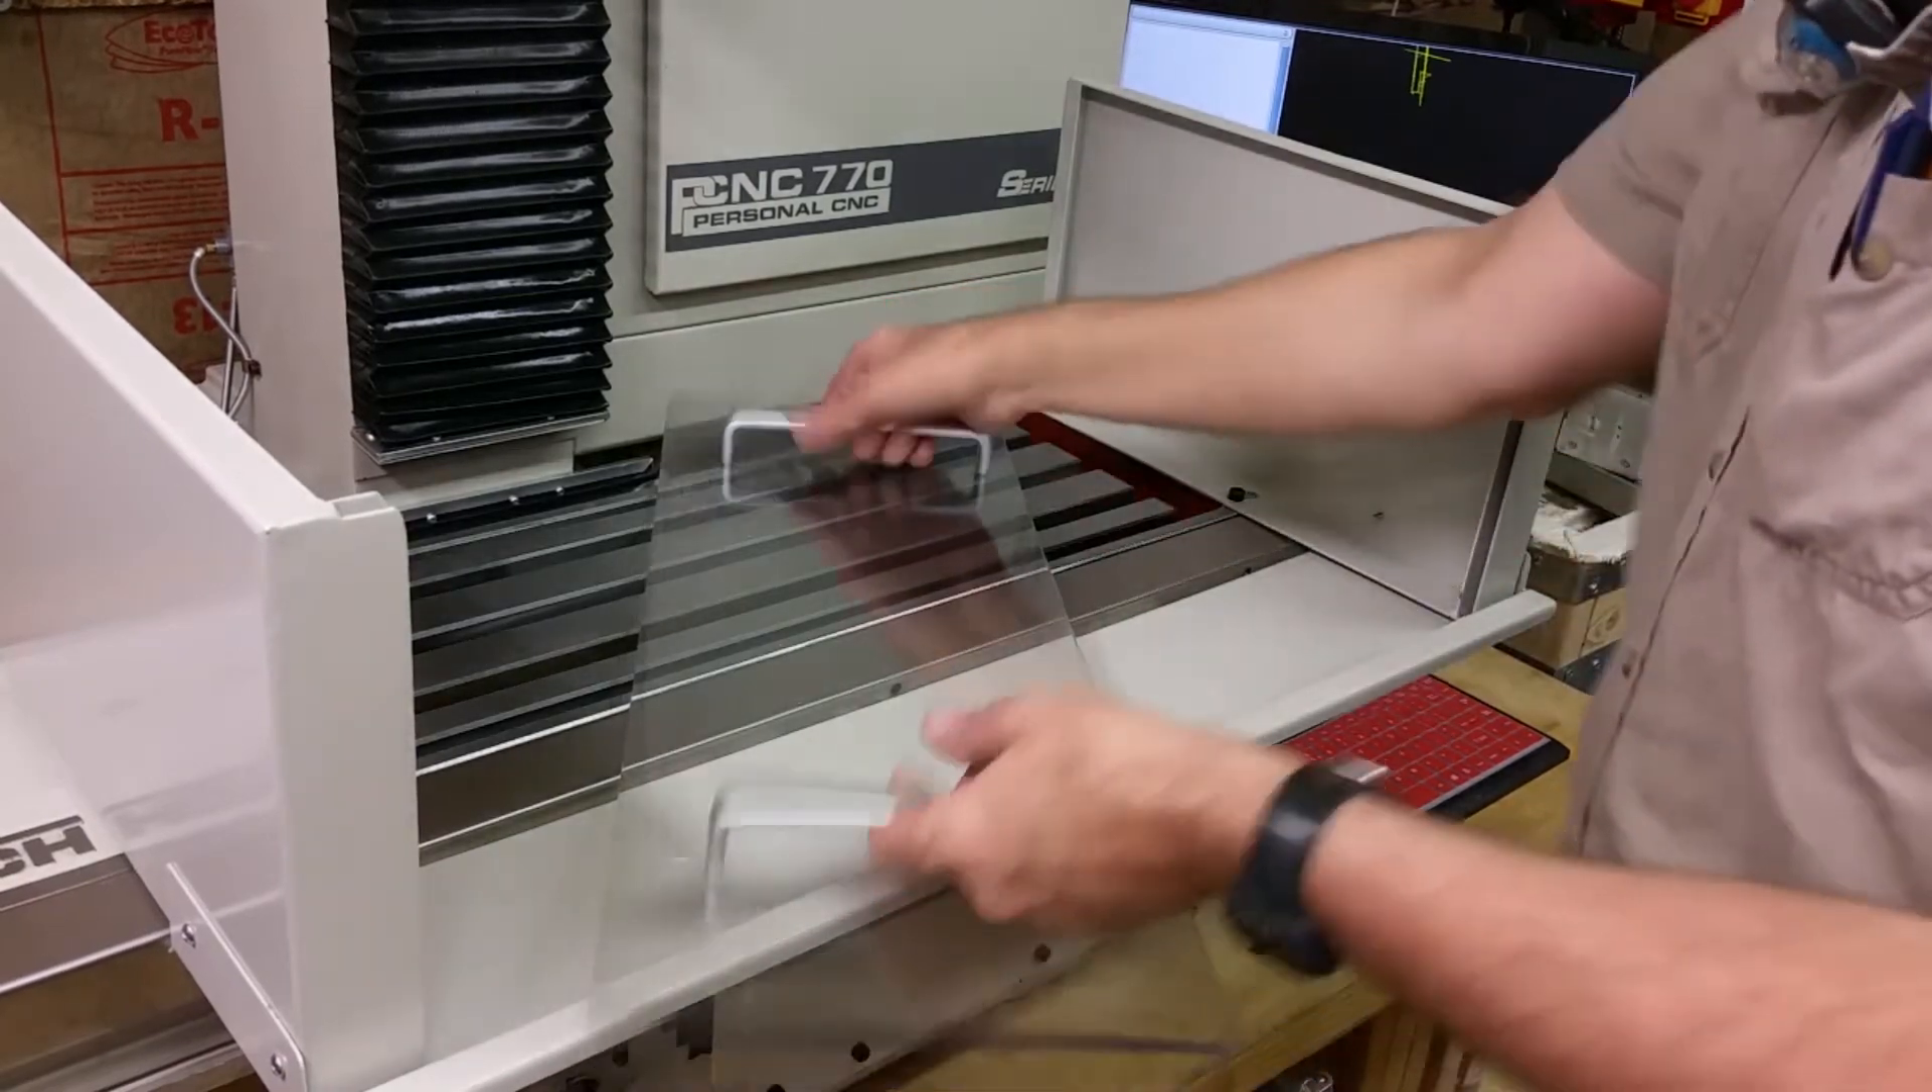Okay I got the handles on.